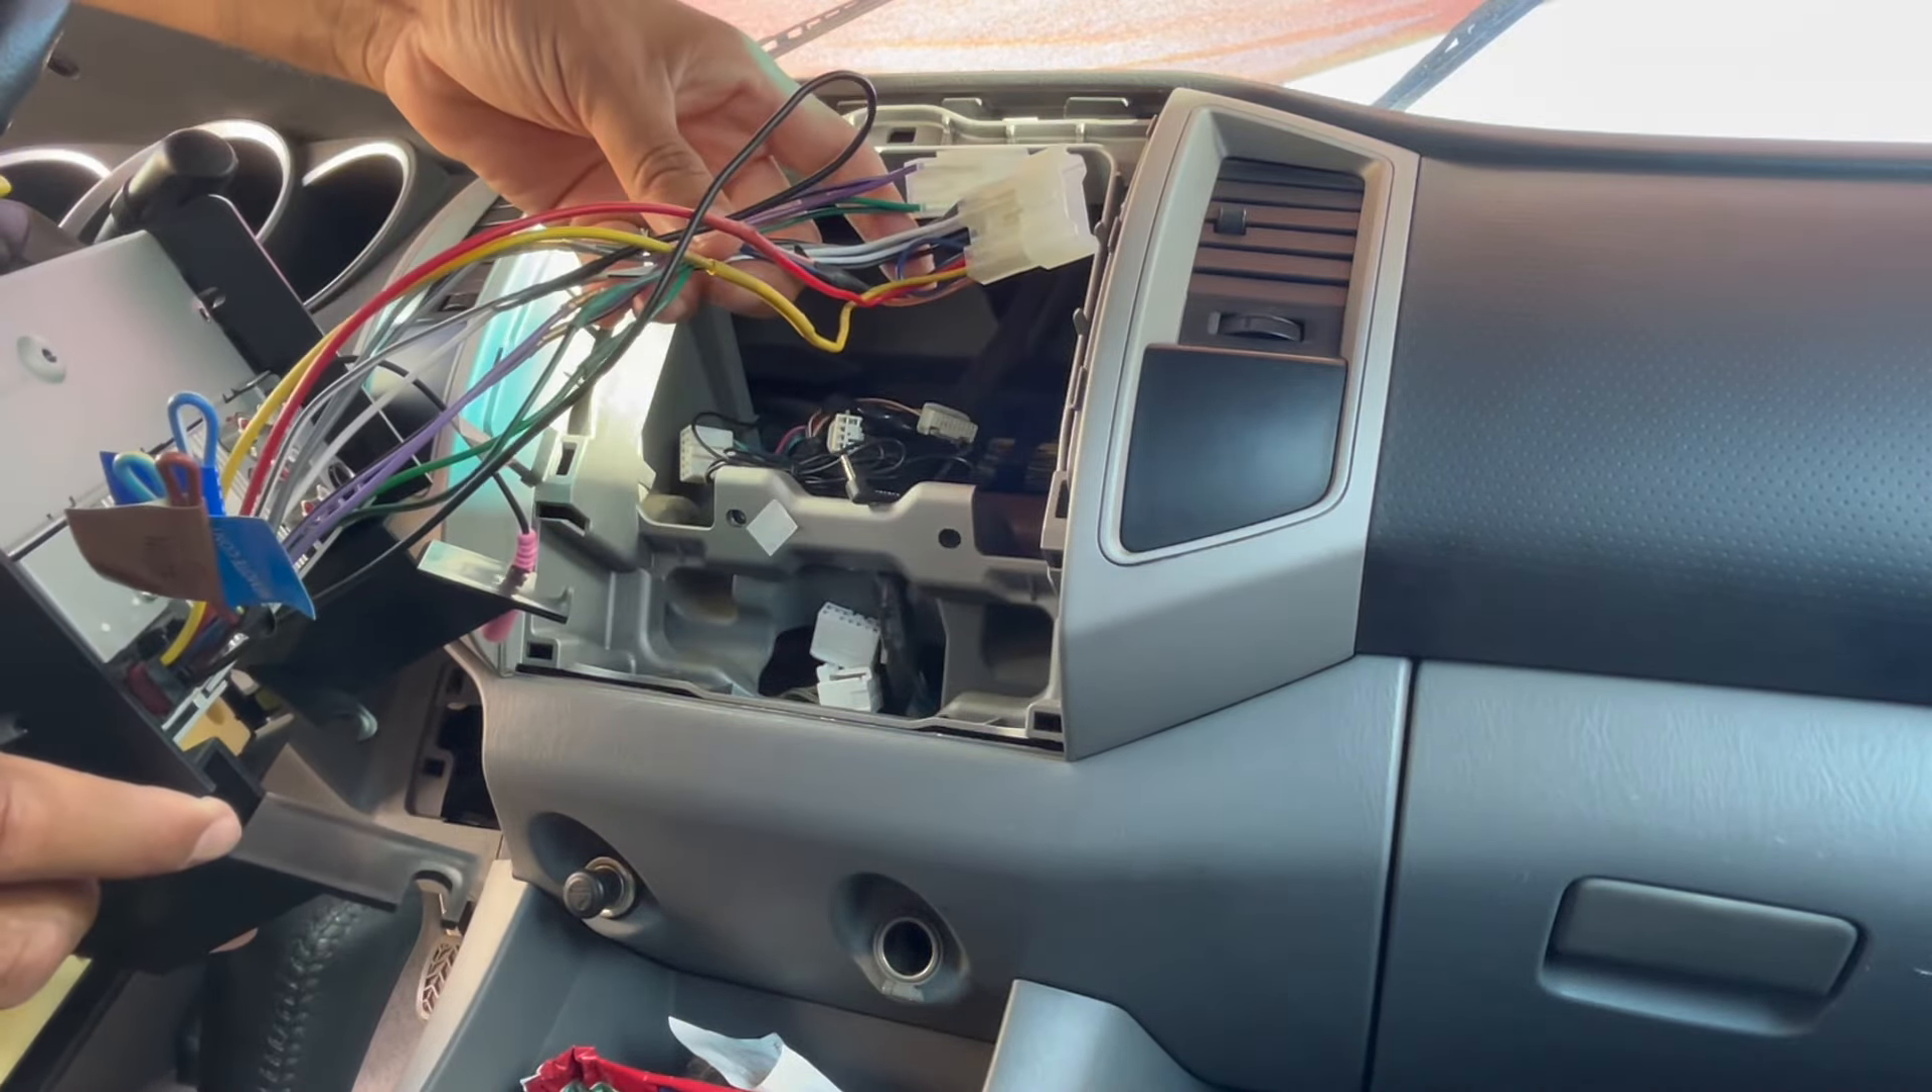Now we just gotta put the stereo back in. So let's hook it all back up.